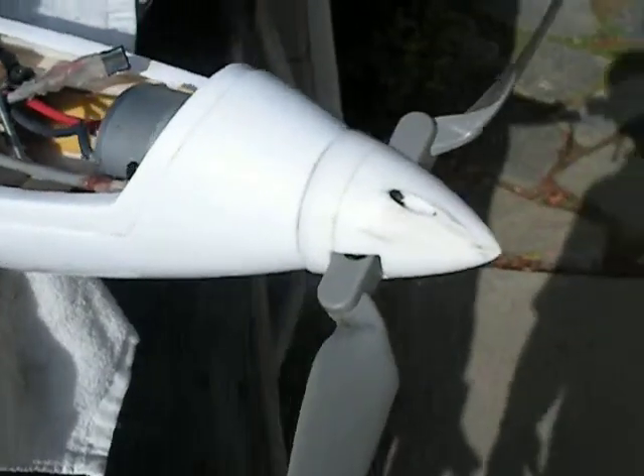So, I found a spinner set that does fit, and it's from a Tower Hobbies siren kit. And that just about fits the front of the fuselage here.